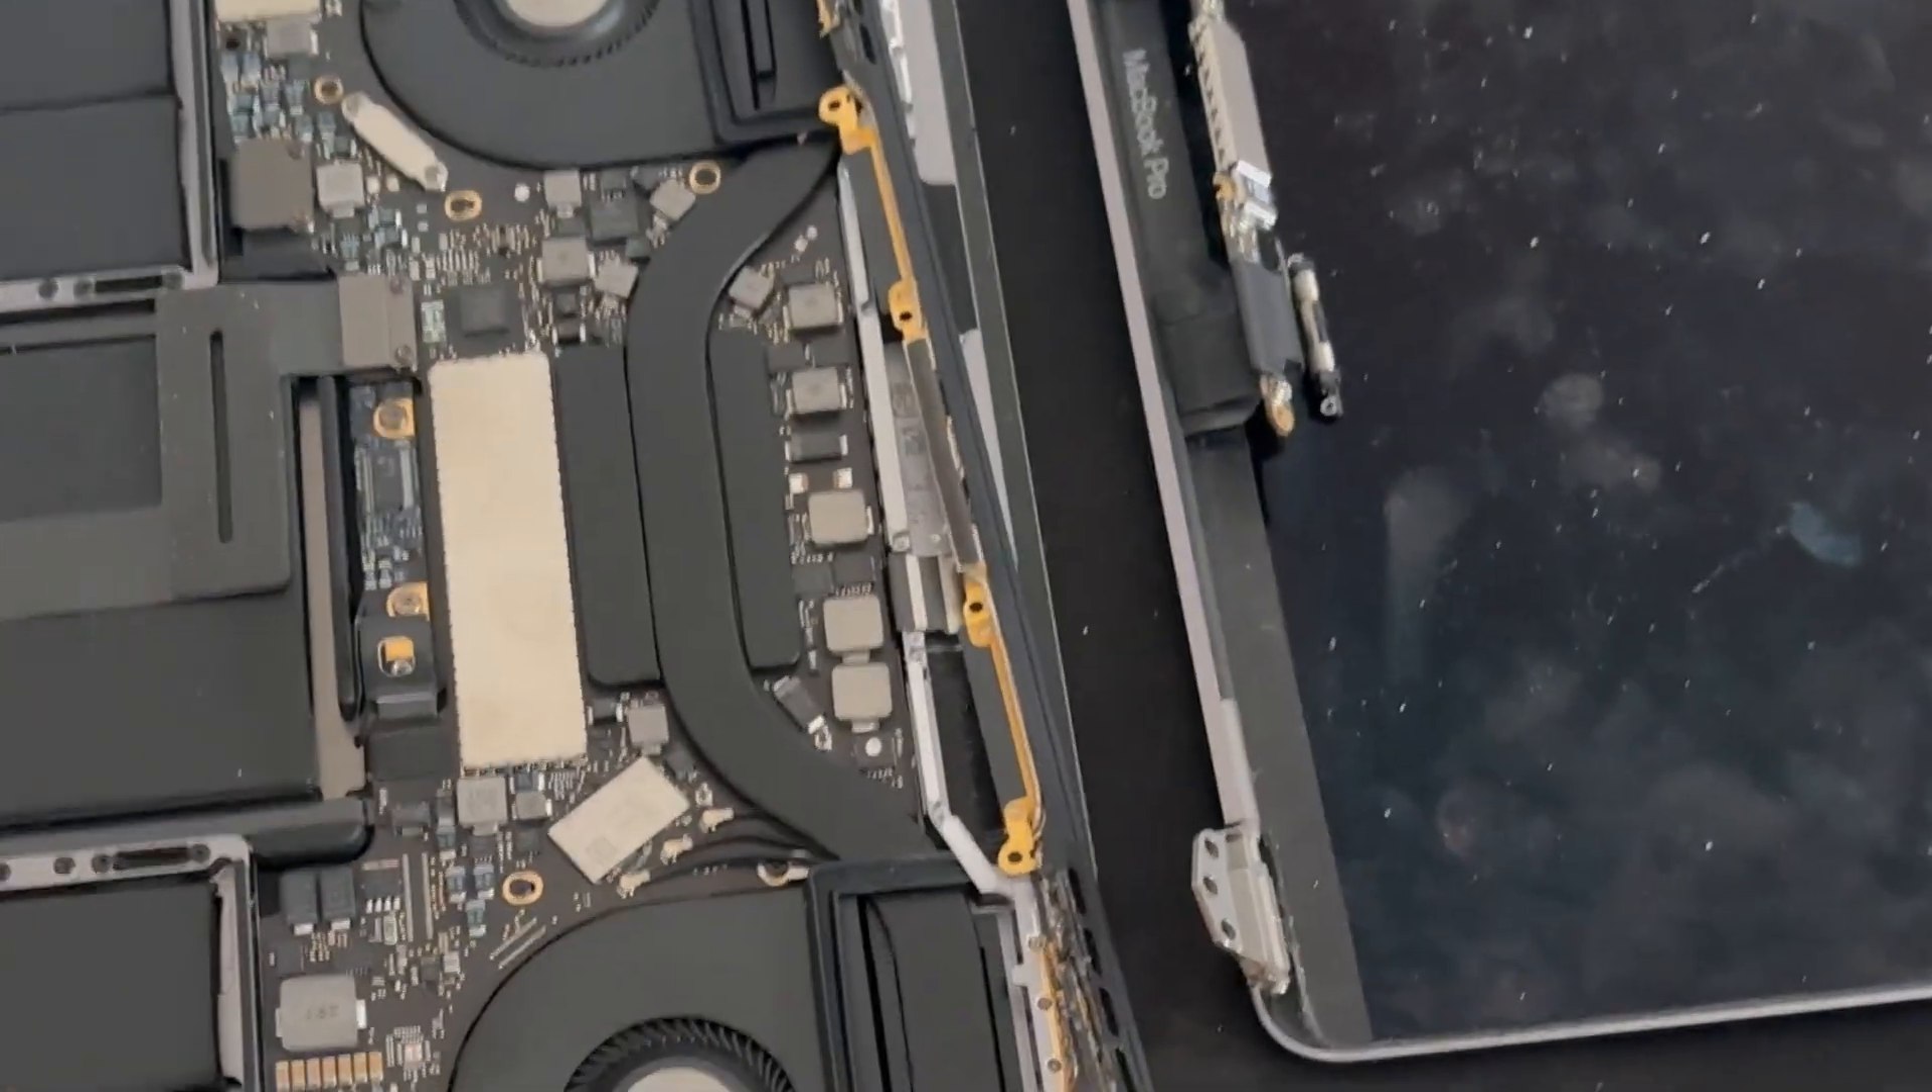But finally the screen is now detached from the base of the MacBook.